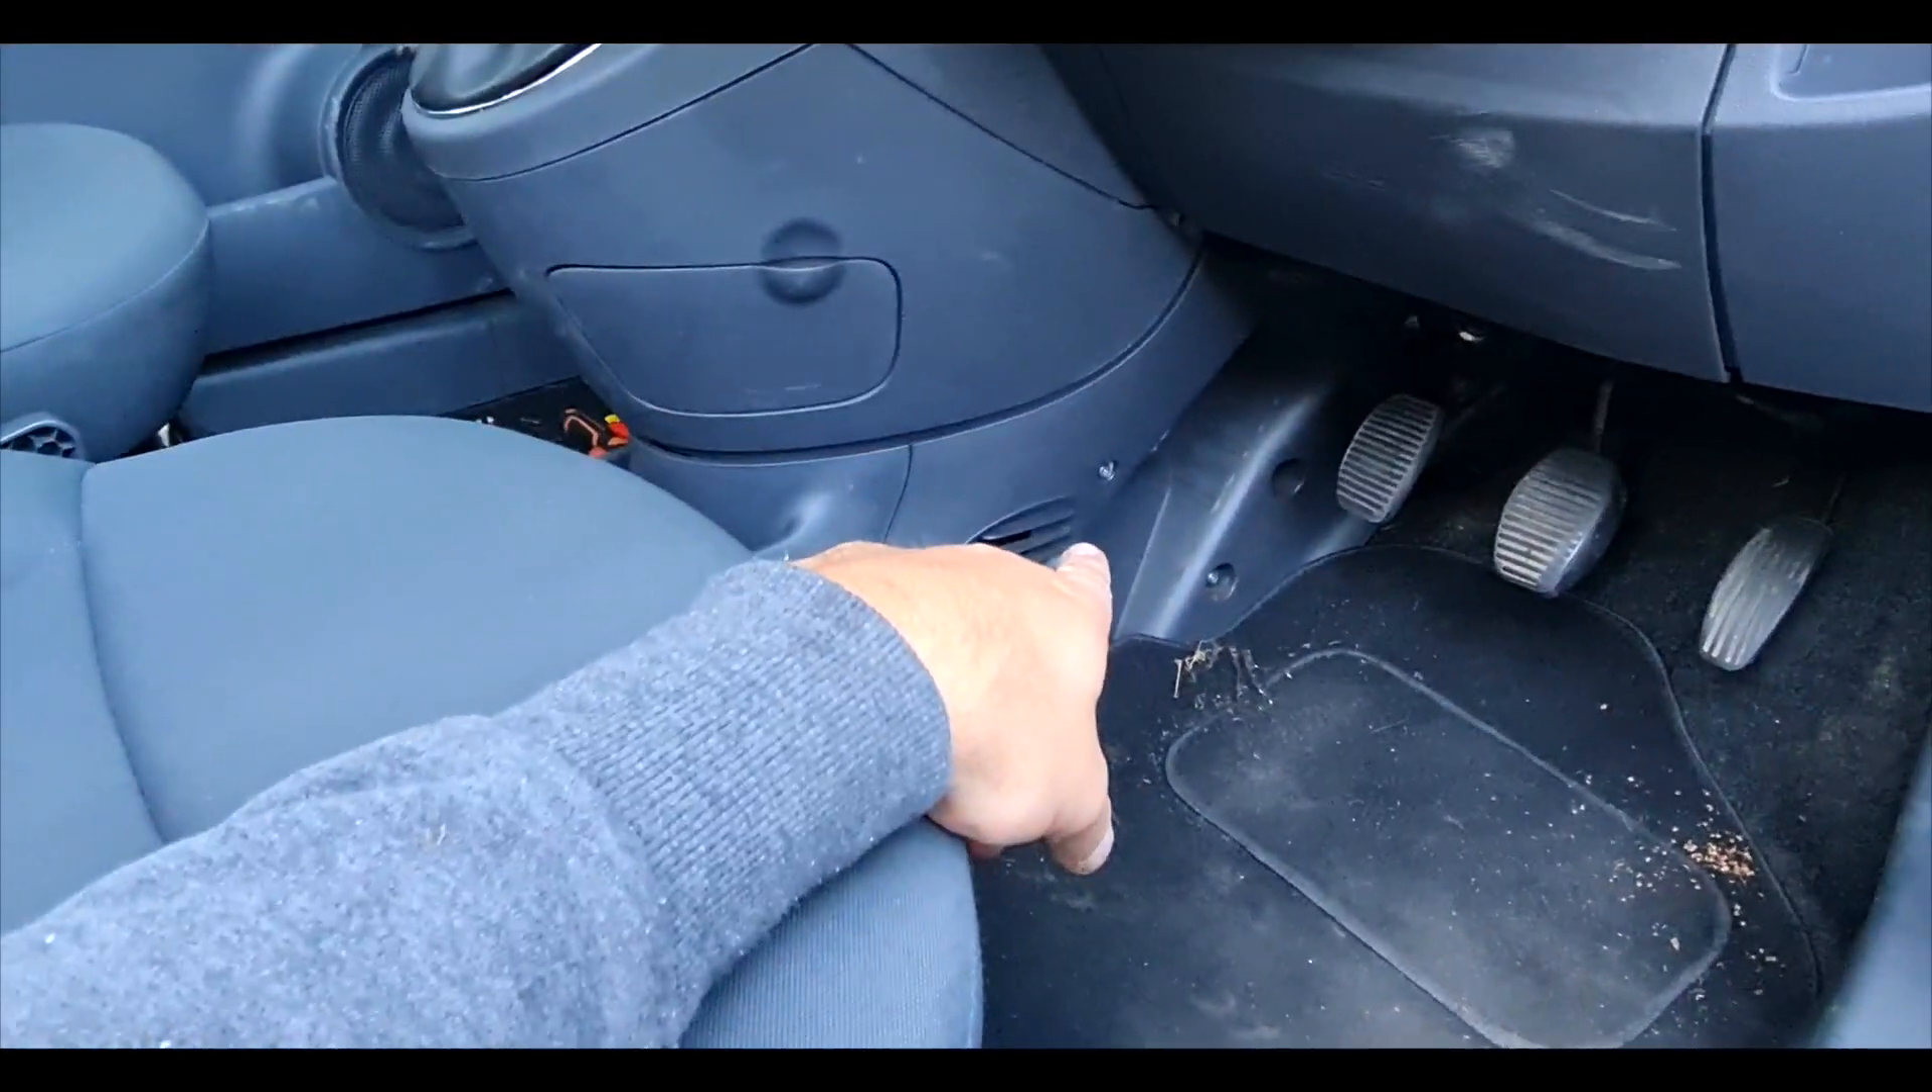We've got the center trim back on that's now all in place everything's screwed back up.